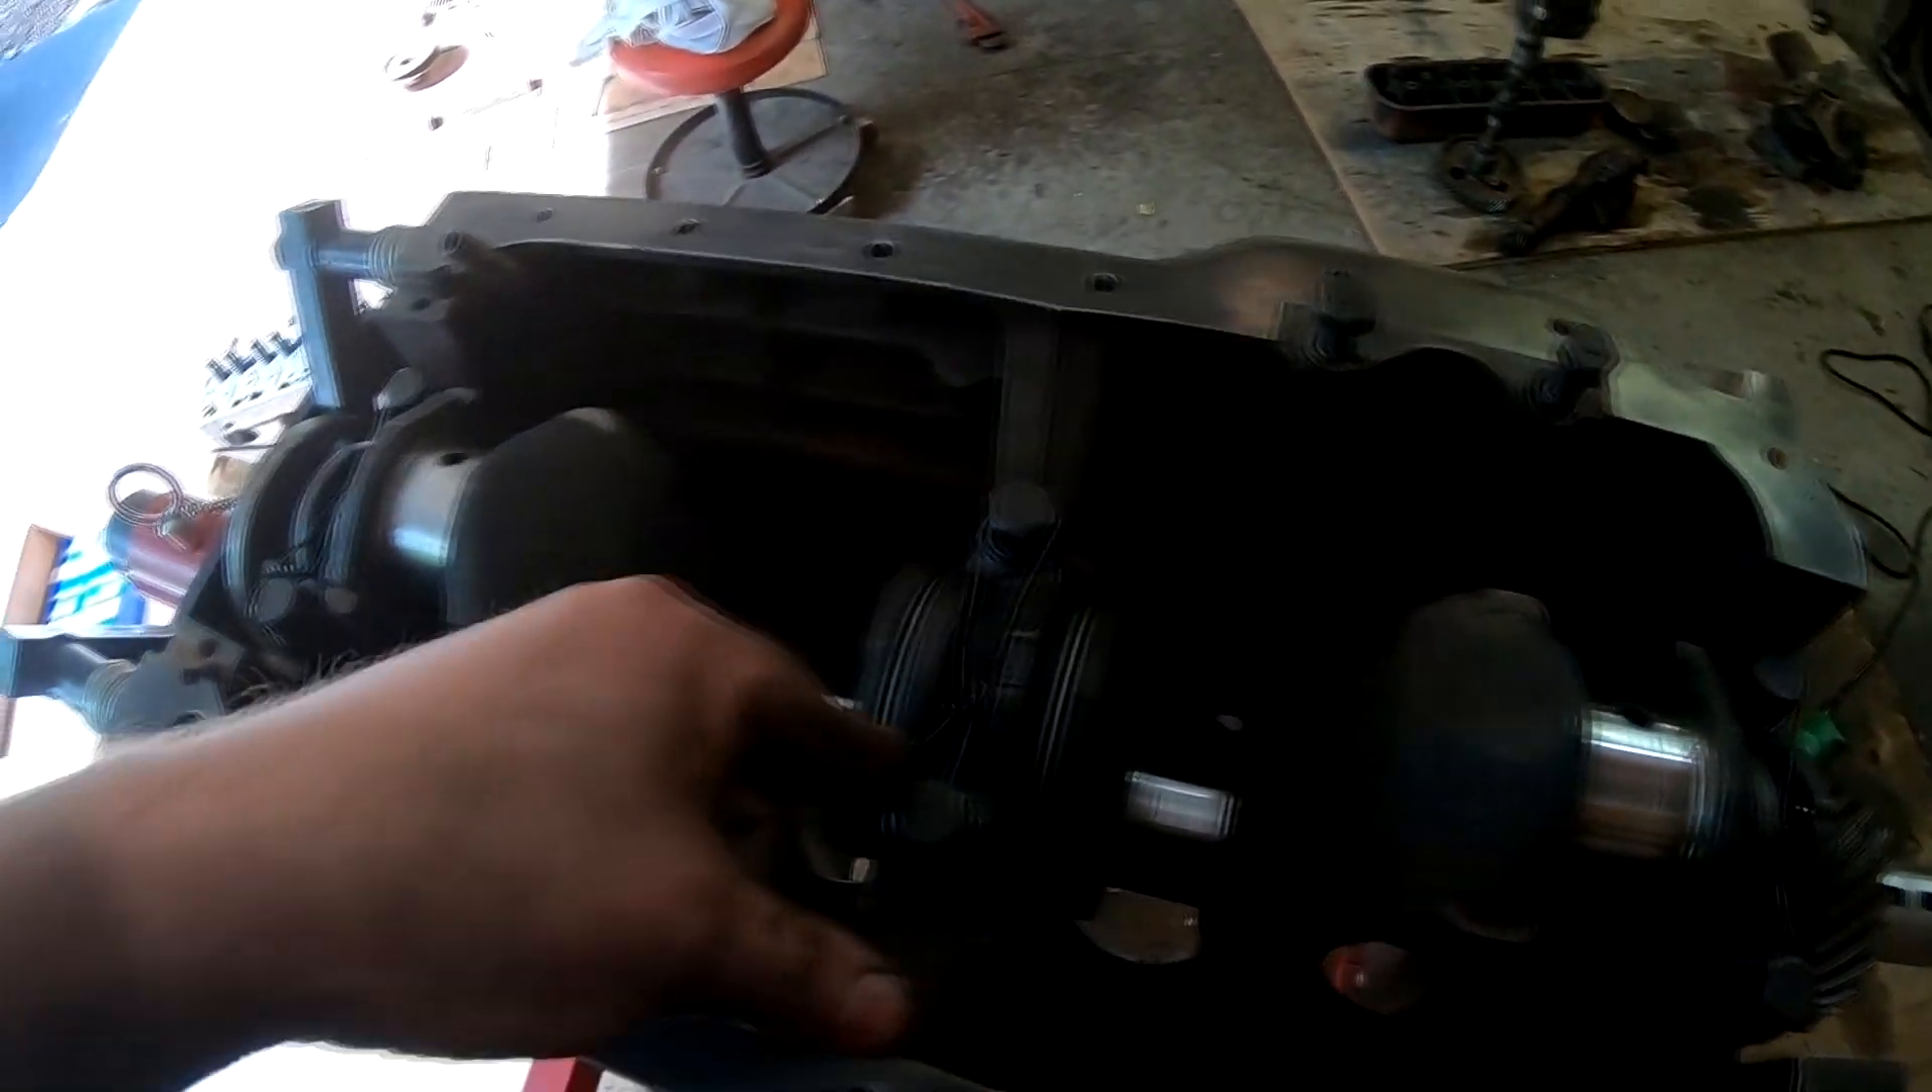Alright, I've got the crank installed and before I start going on the pistons and rods, I want to point something out.